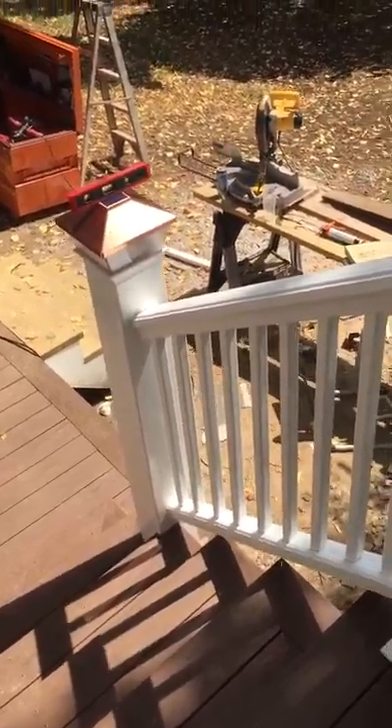We showed you the rails yesterday and today I just completed the stairway rails and put the light cap on.